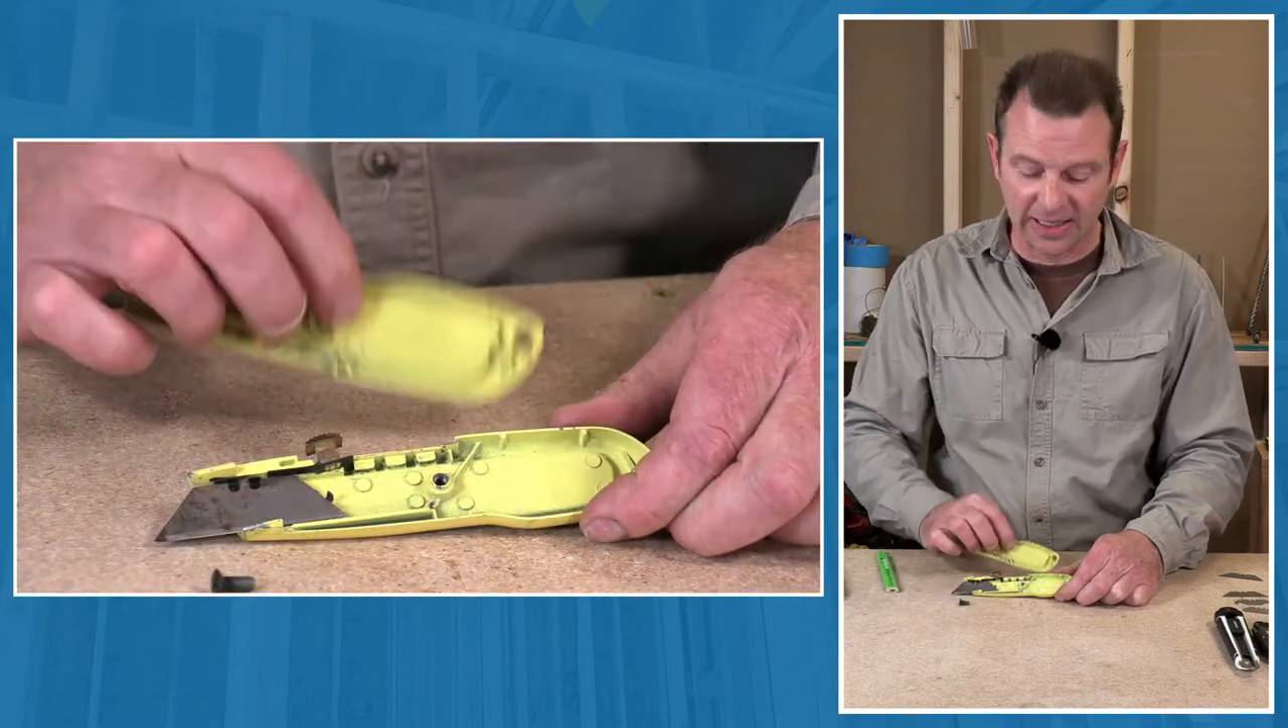With this screw removed, these two halves of the handle come apart.